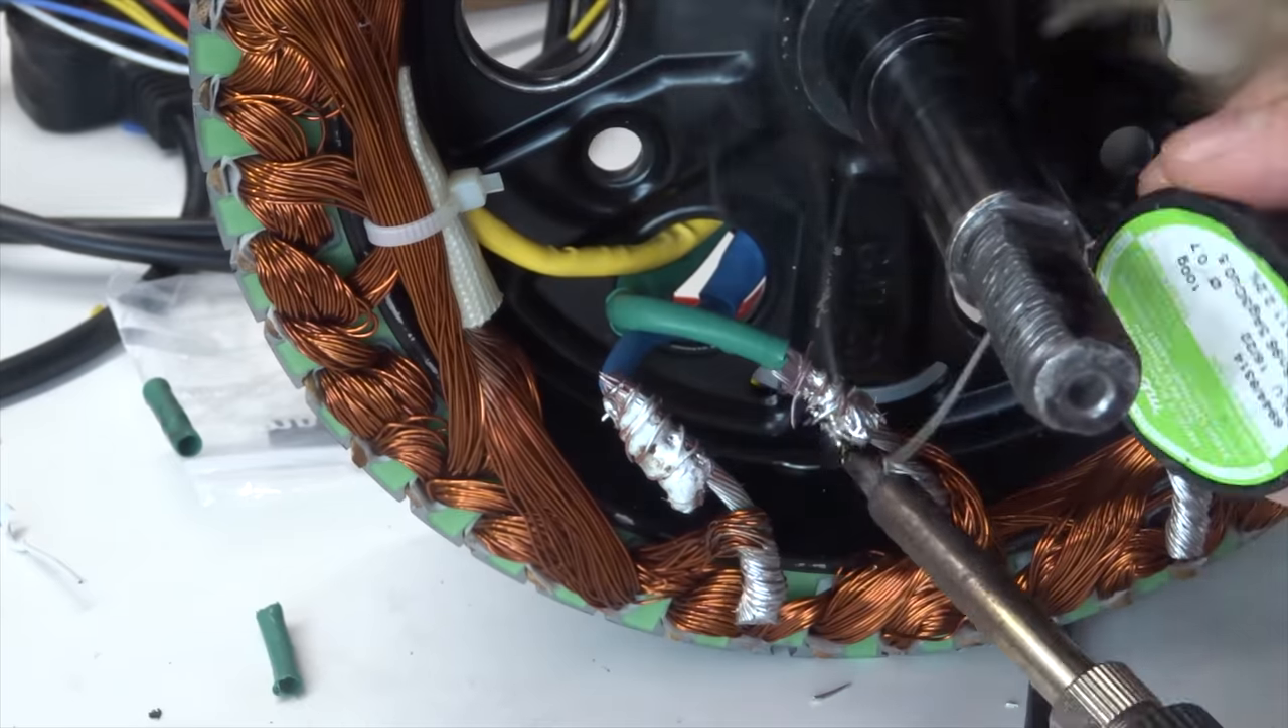I used some solid wire to wrap the two ends together just to give the solder connection a bit more strength.